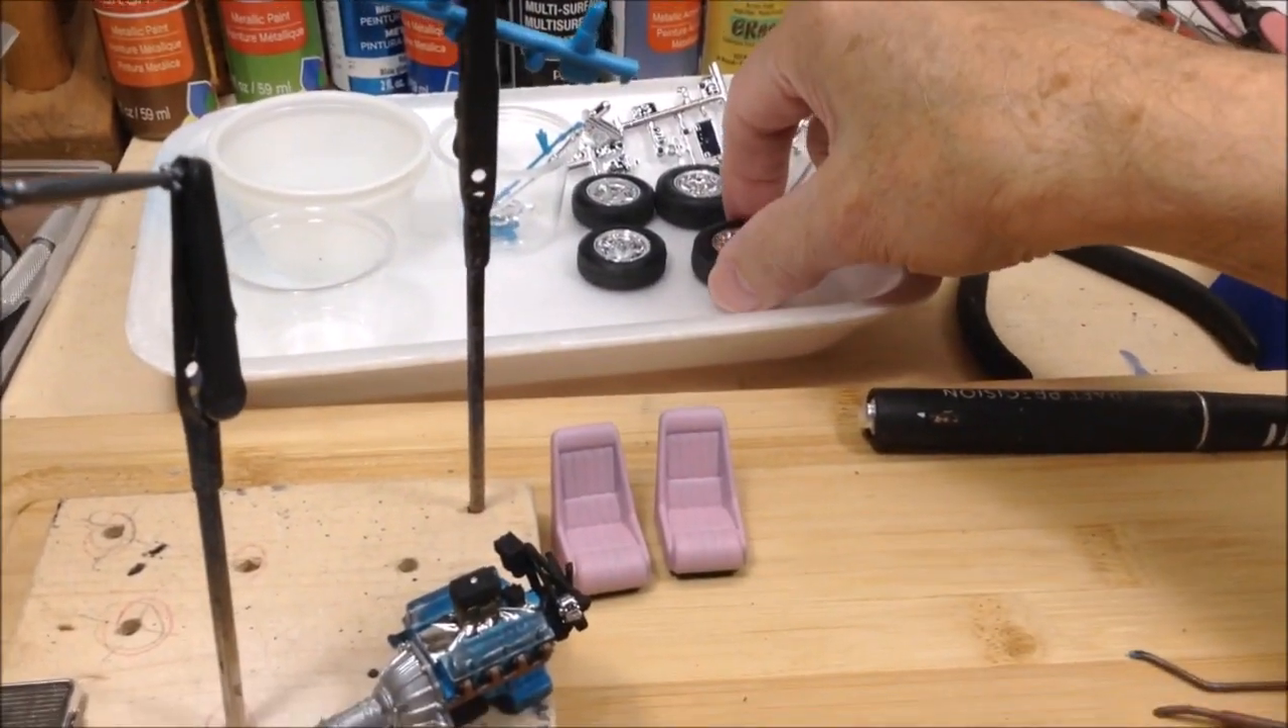I've got the wheels and tires glued together.